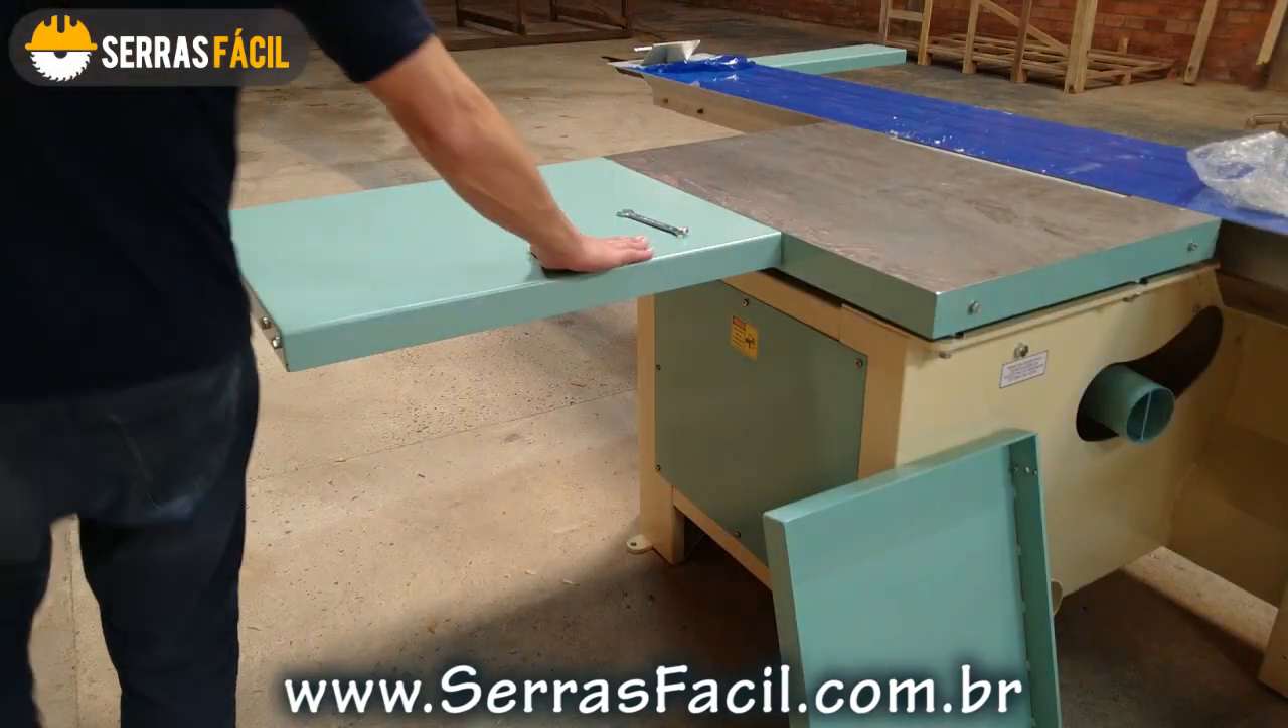Mesa fixa montada. Mesa fixa no caso lateral.